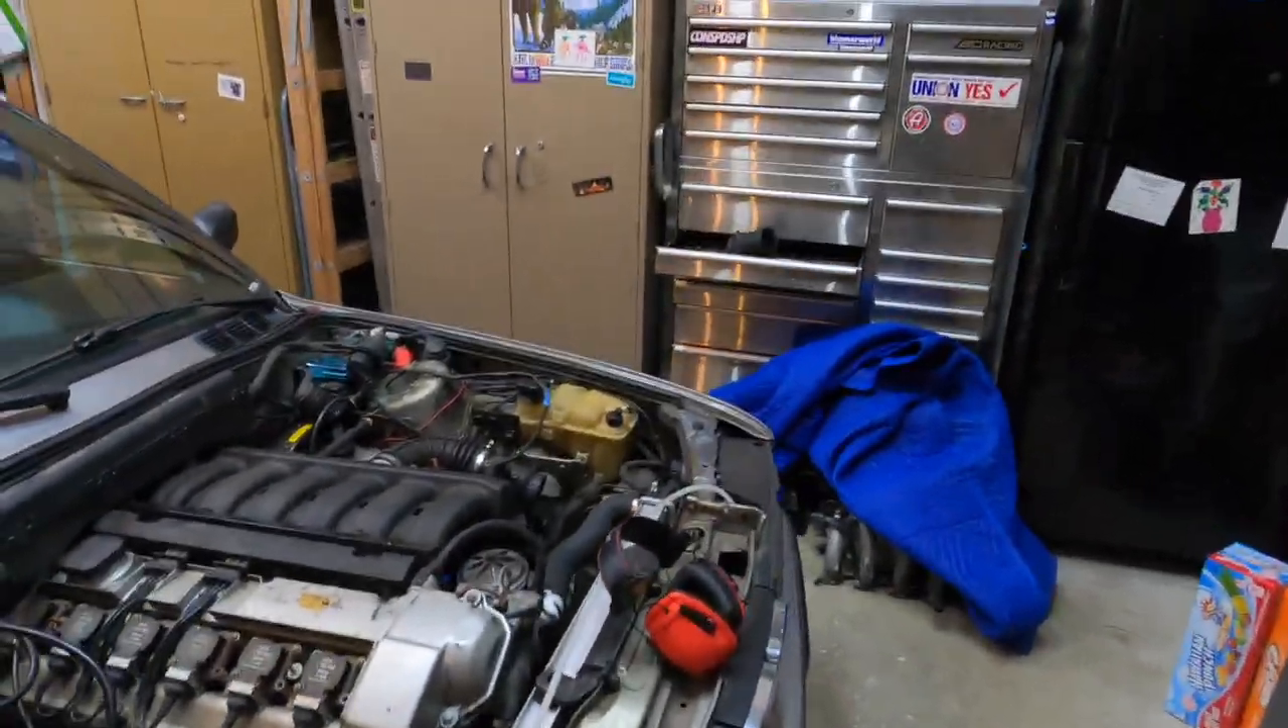I got a few more things to do i gotta put the hood on.